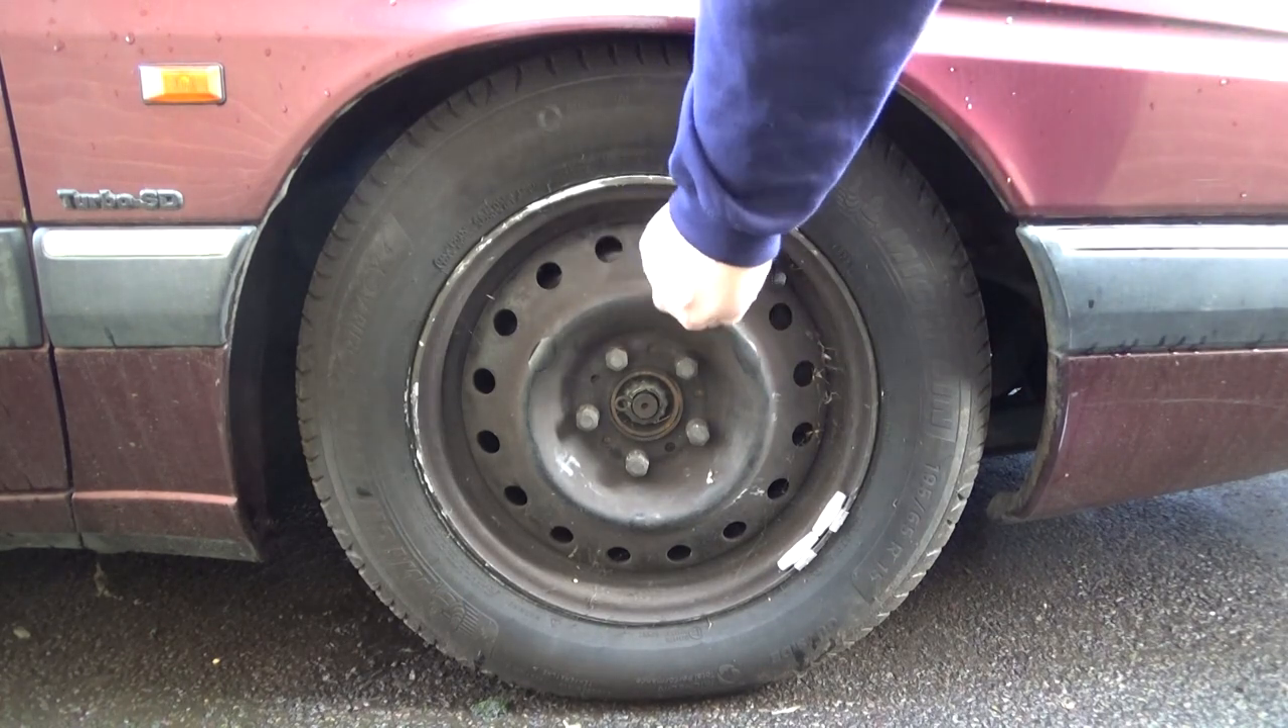I purposely haven't bothered putting the uh the fabulous wheel trims back on just yet.